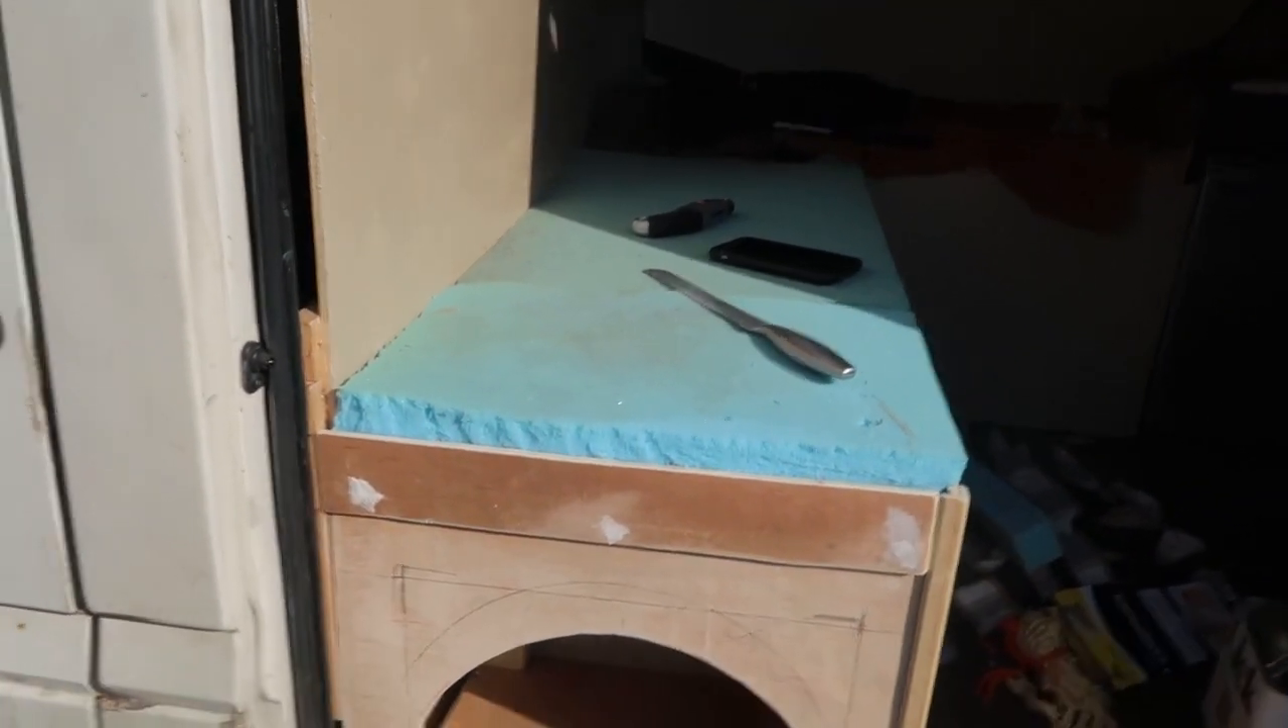I've put a lip here just to keep the cushion in.